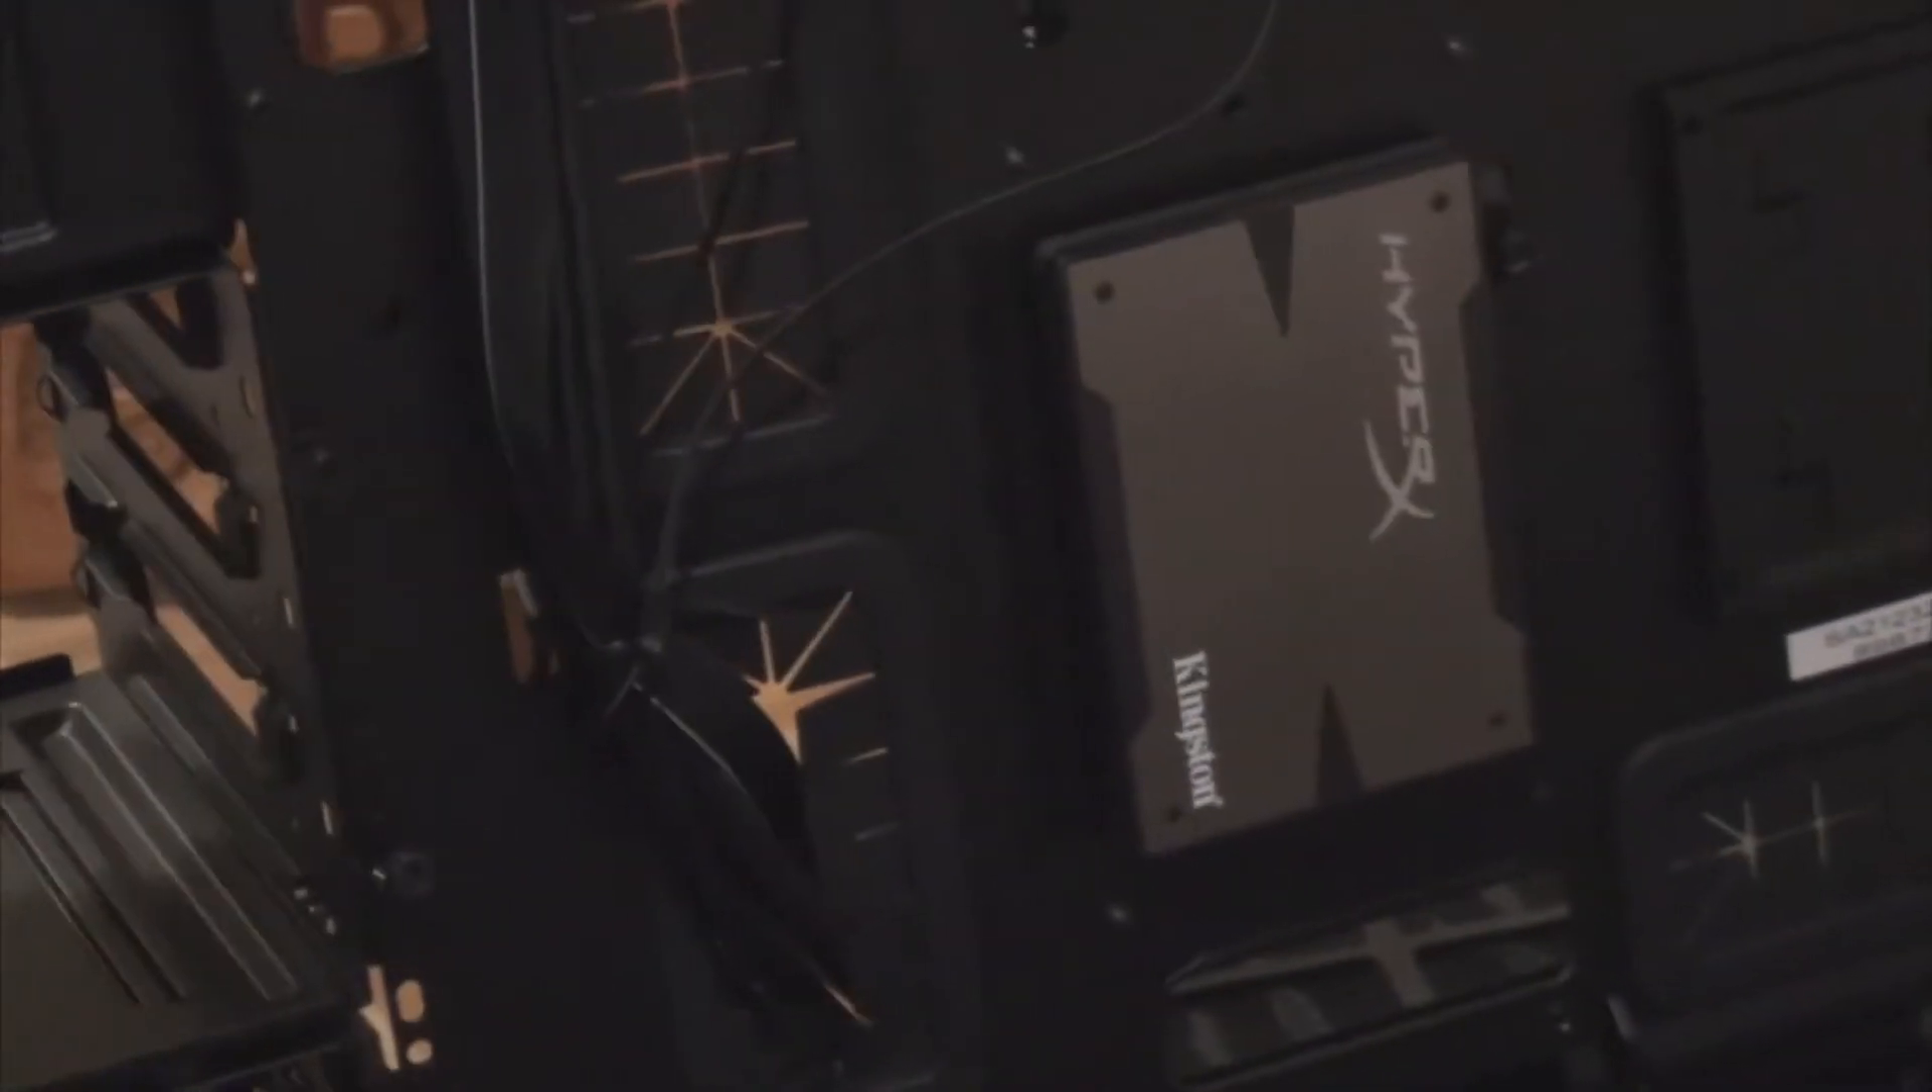We've already put in the SSD because that's just where our case makes us put it in.